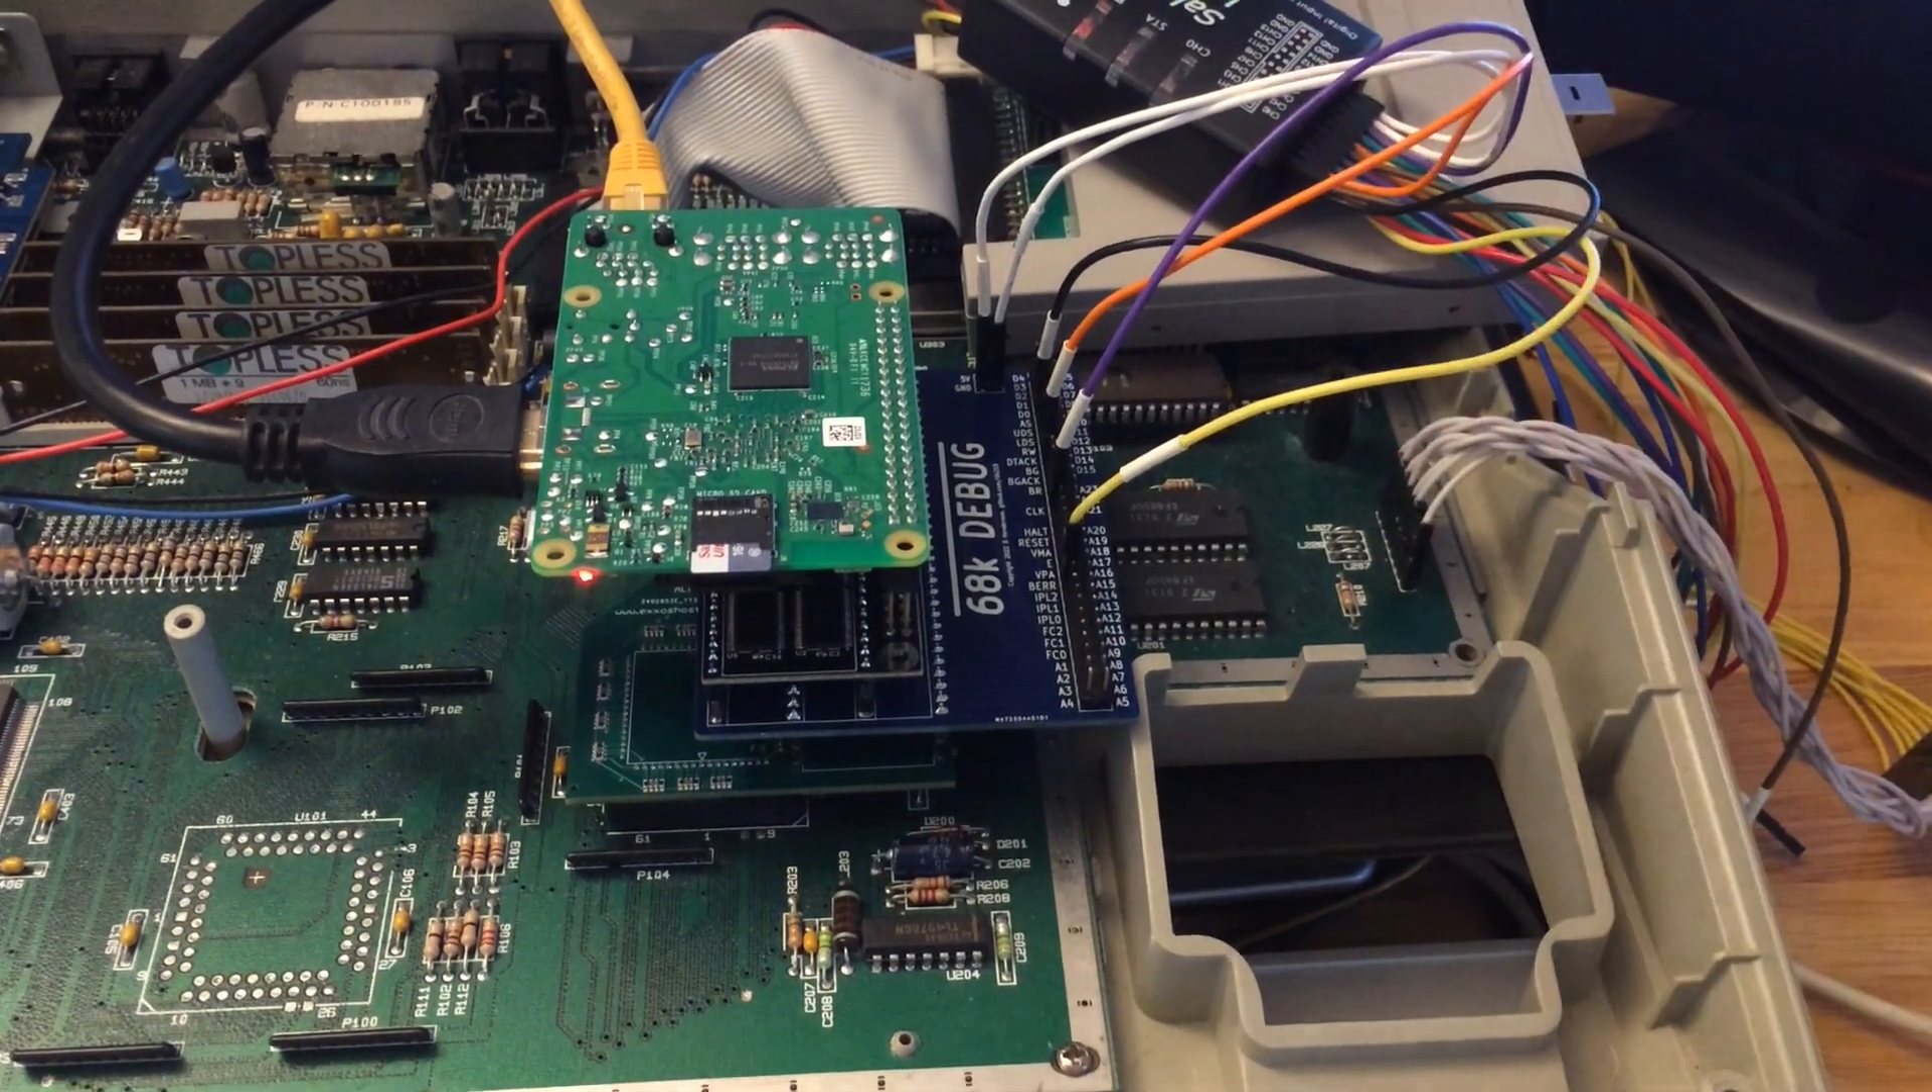The the new debug board is in and connected up to my logic analyzer.